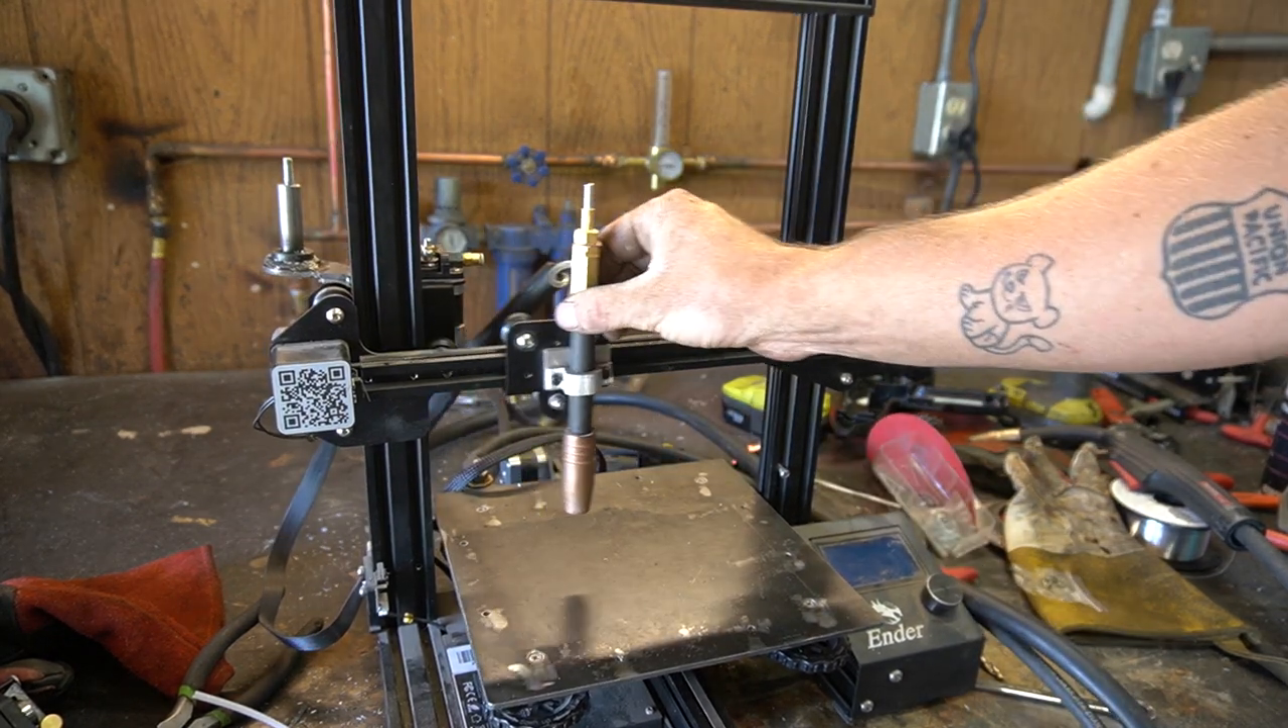I've gone ahead and attached the print head and this thing is looking ridiculous.